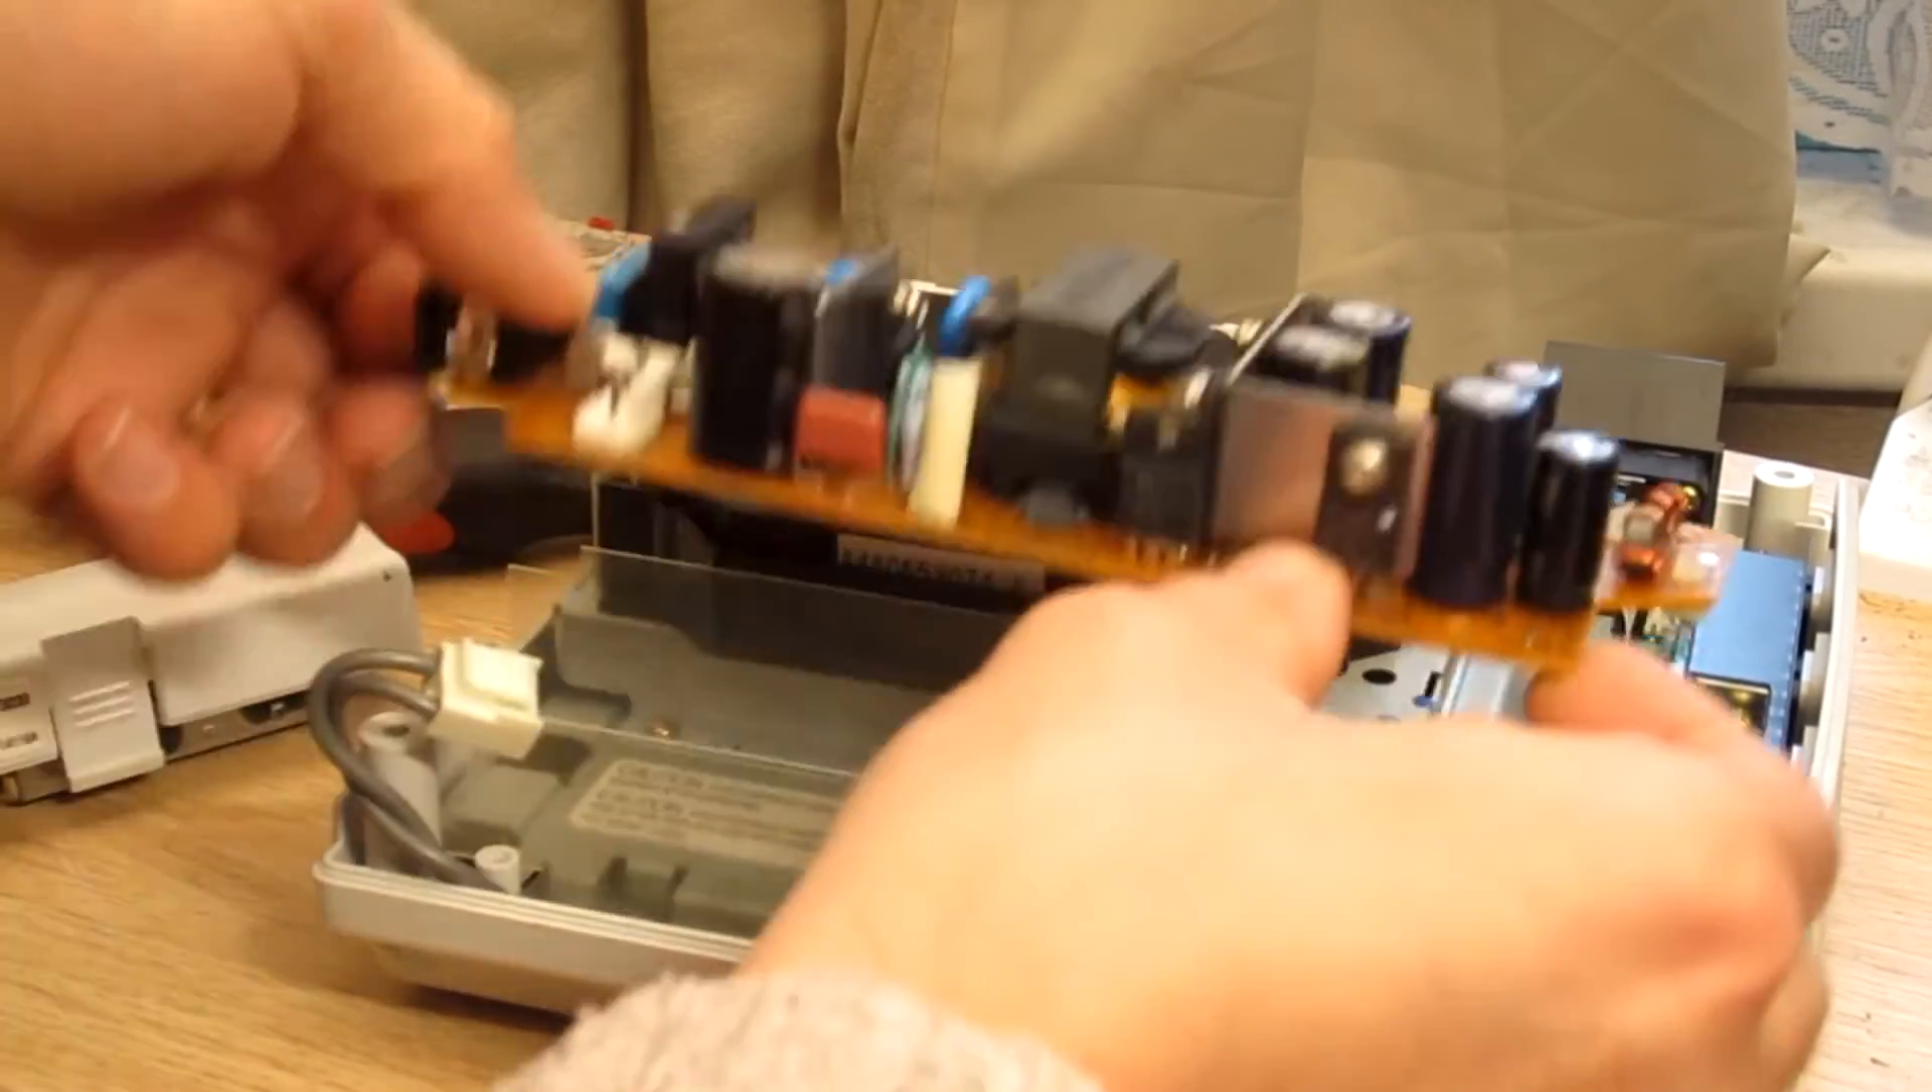Power supply board is out that easy and very simple indeed.